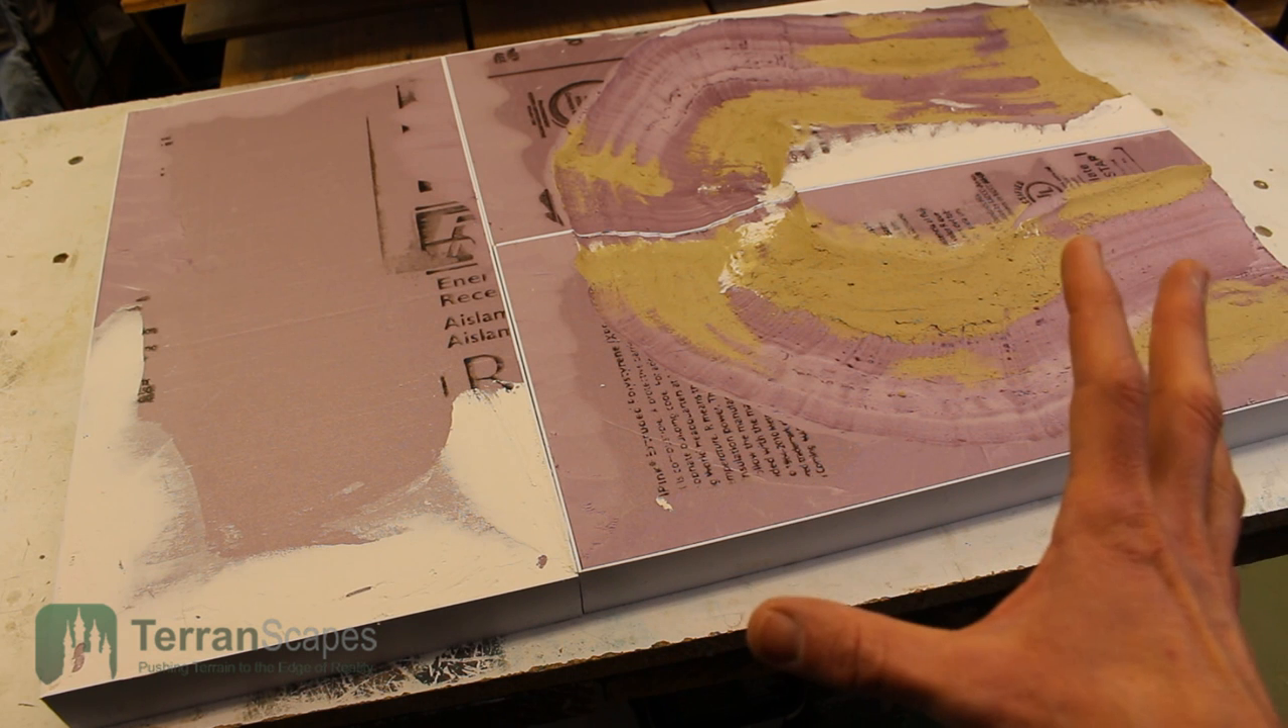So here we can see, um, three of the standard size boards tiled together.